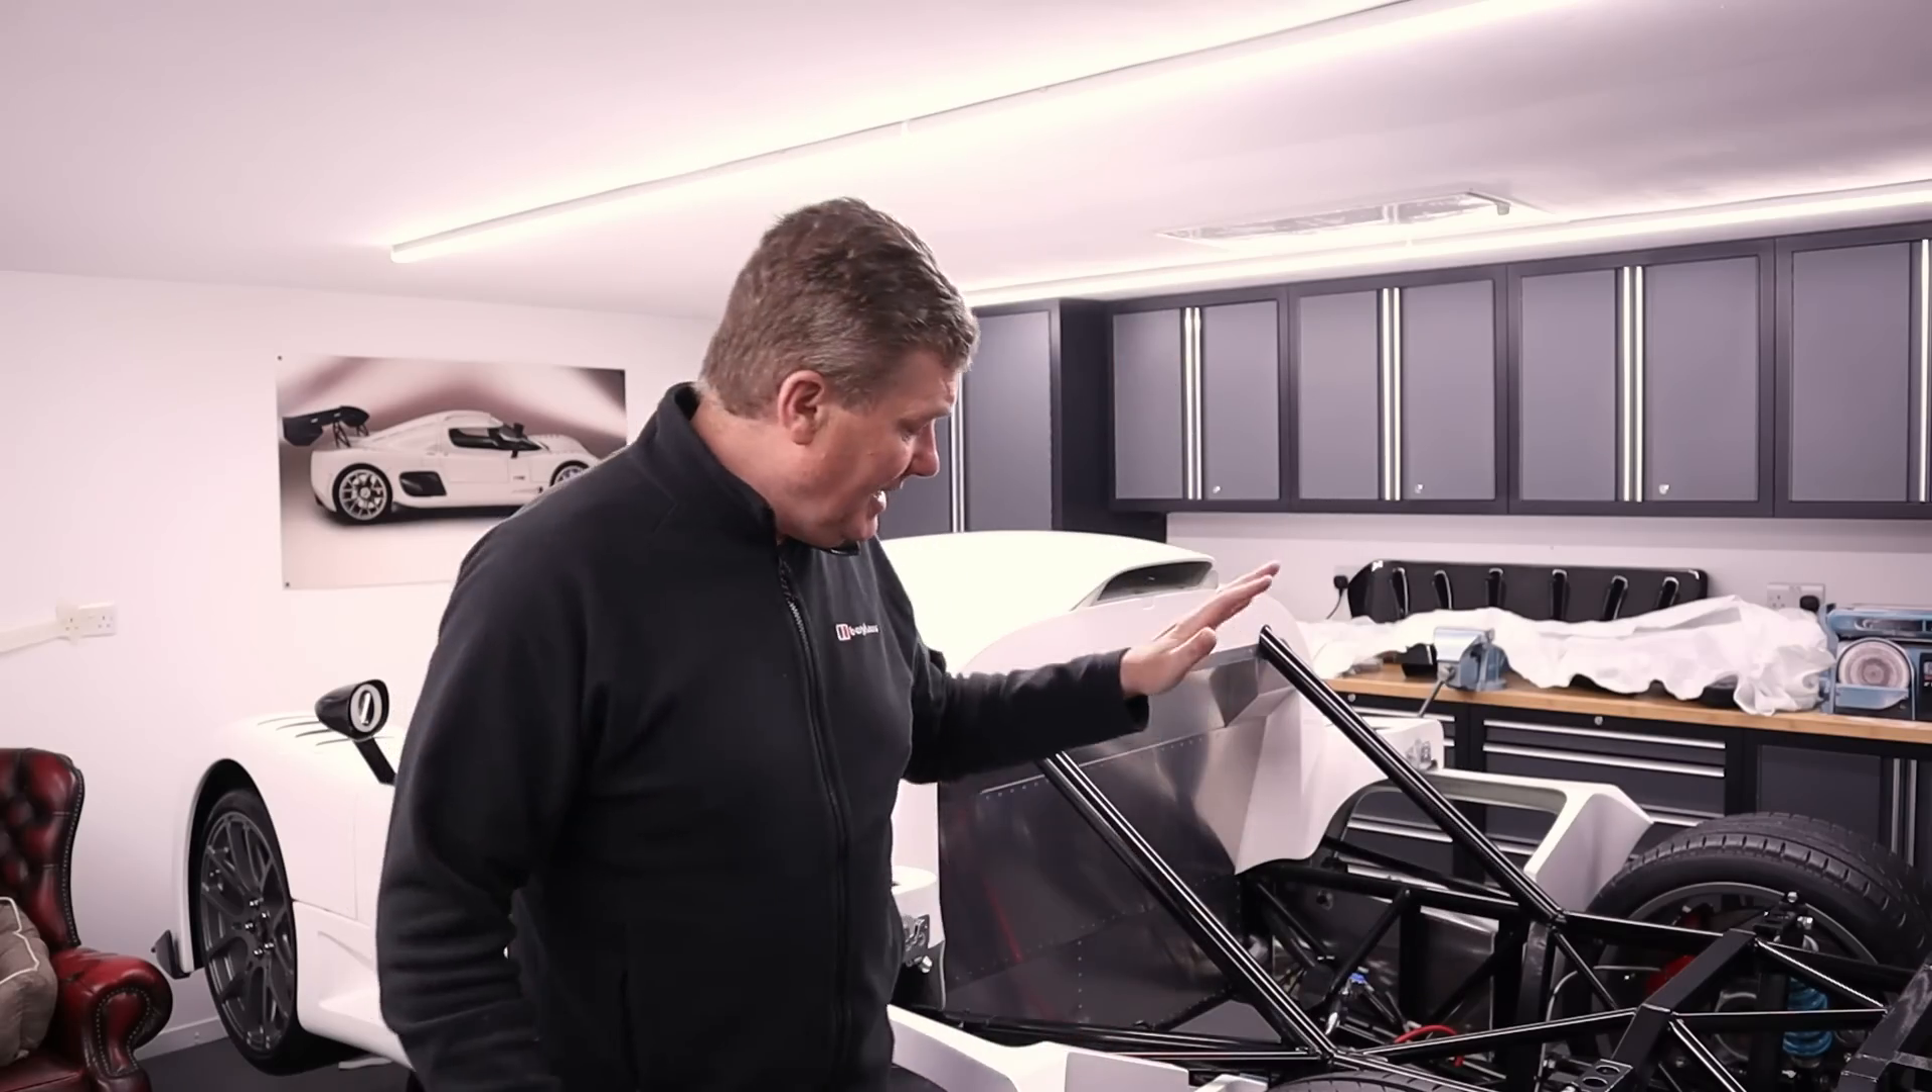As you can see here, we have no rear clamshell at the moment.